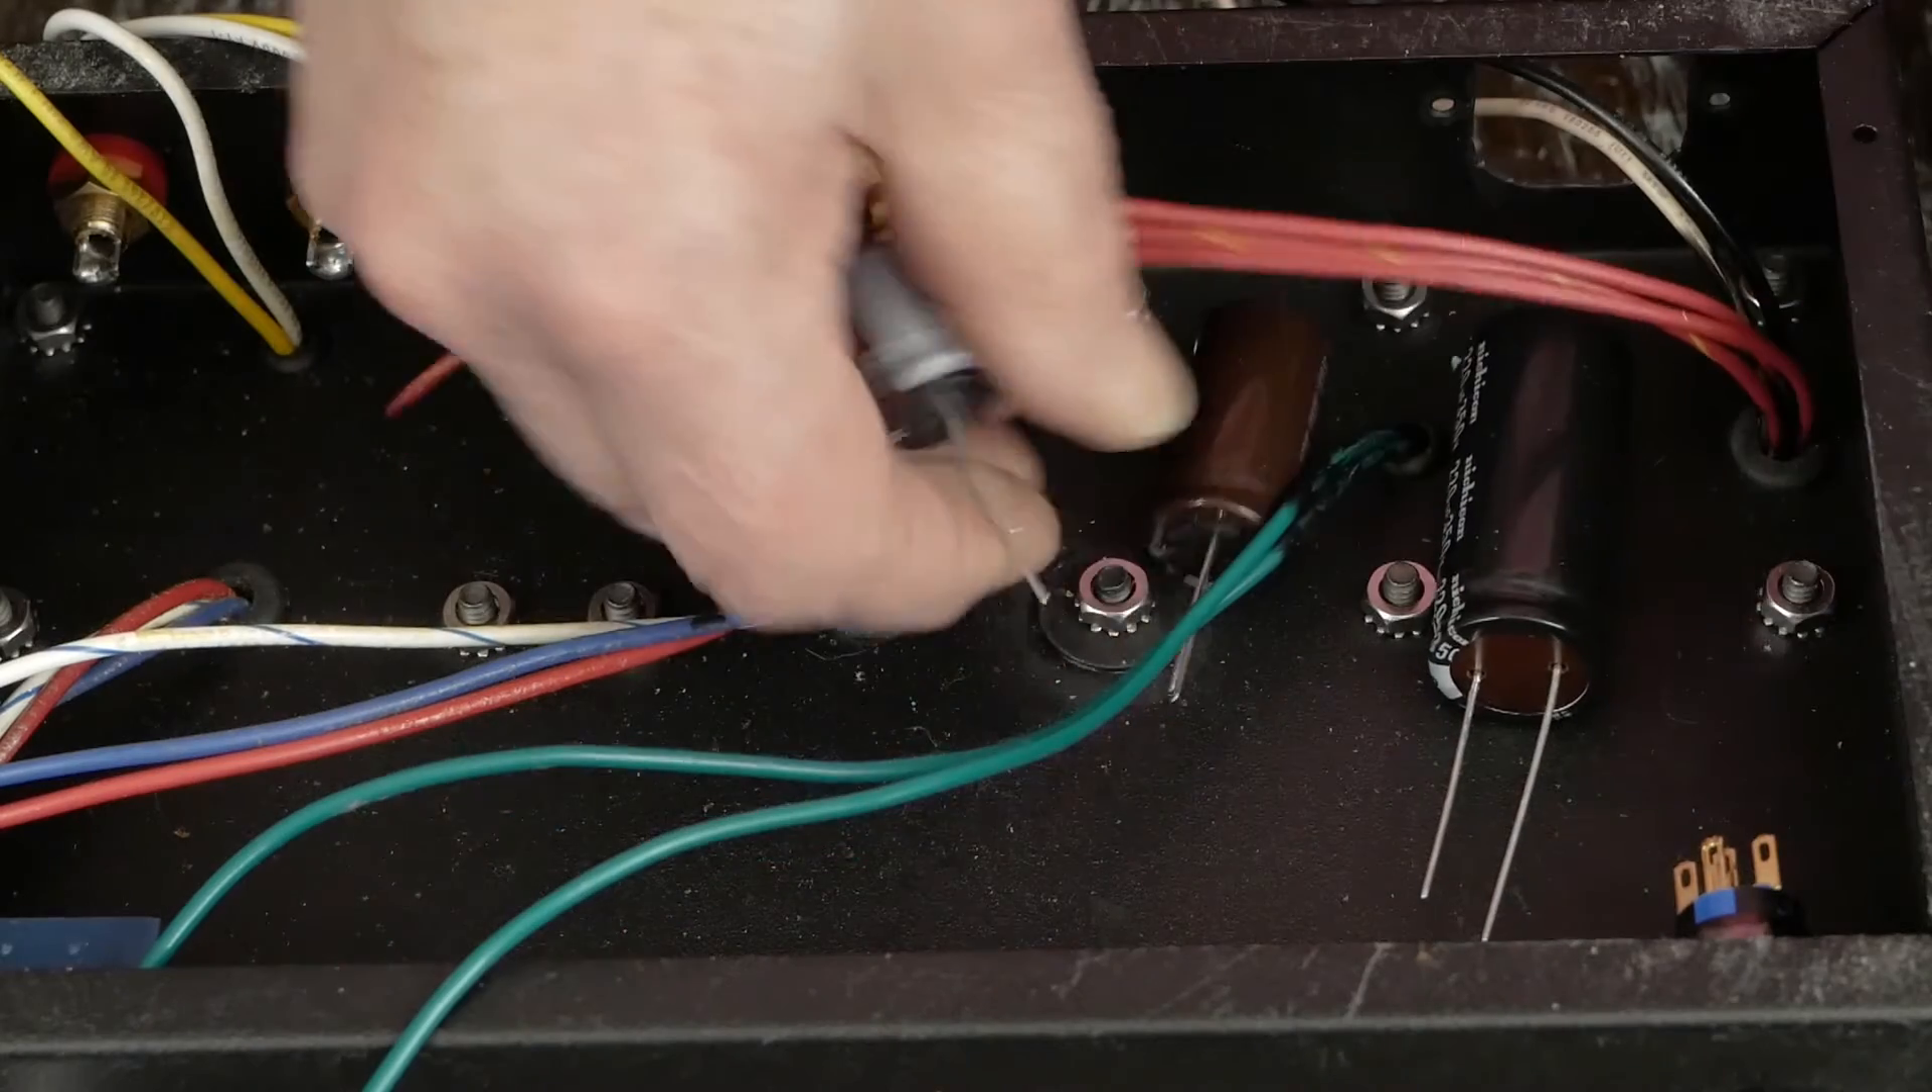So the other piece that we've got to consider is we've got we have these three capacitors that need to go in here somewhere.